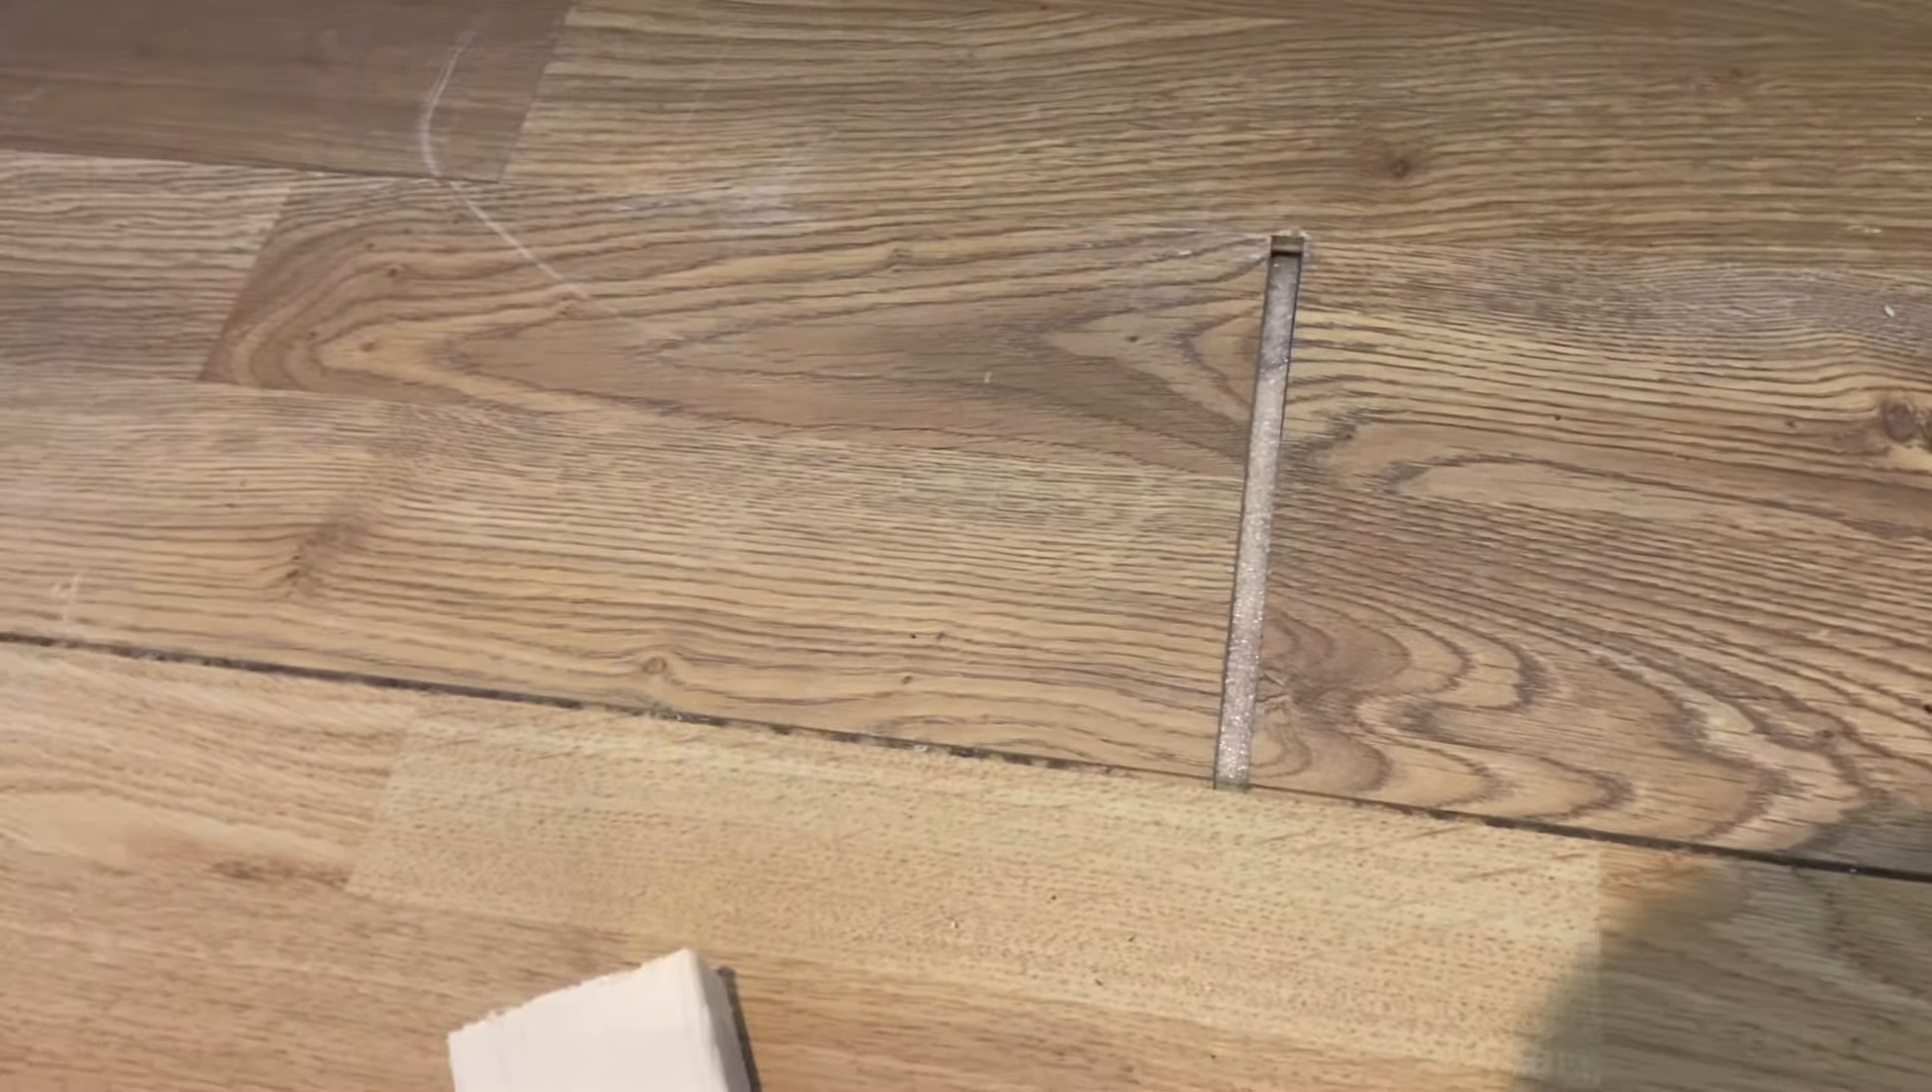We've got some floor in here which has got some pretty big gaps in at the minute.